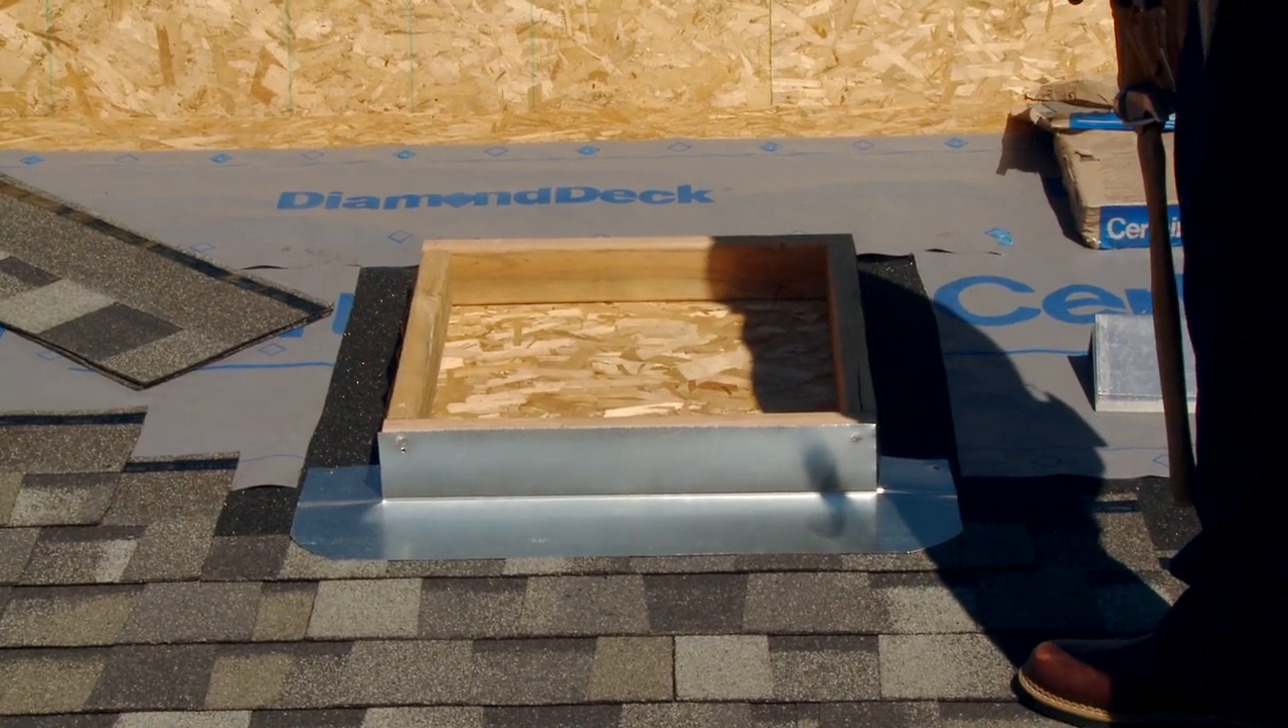Now that you see that I got my skylight wrapped in winter guard, I went ahead and installed my front flashing and now I'm going to demonstrate installing the step flashings and continue up with my five course pattern.